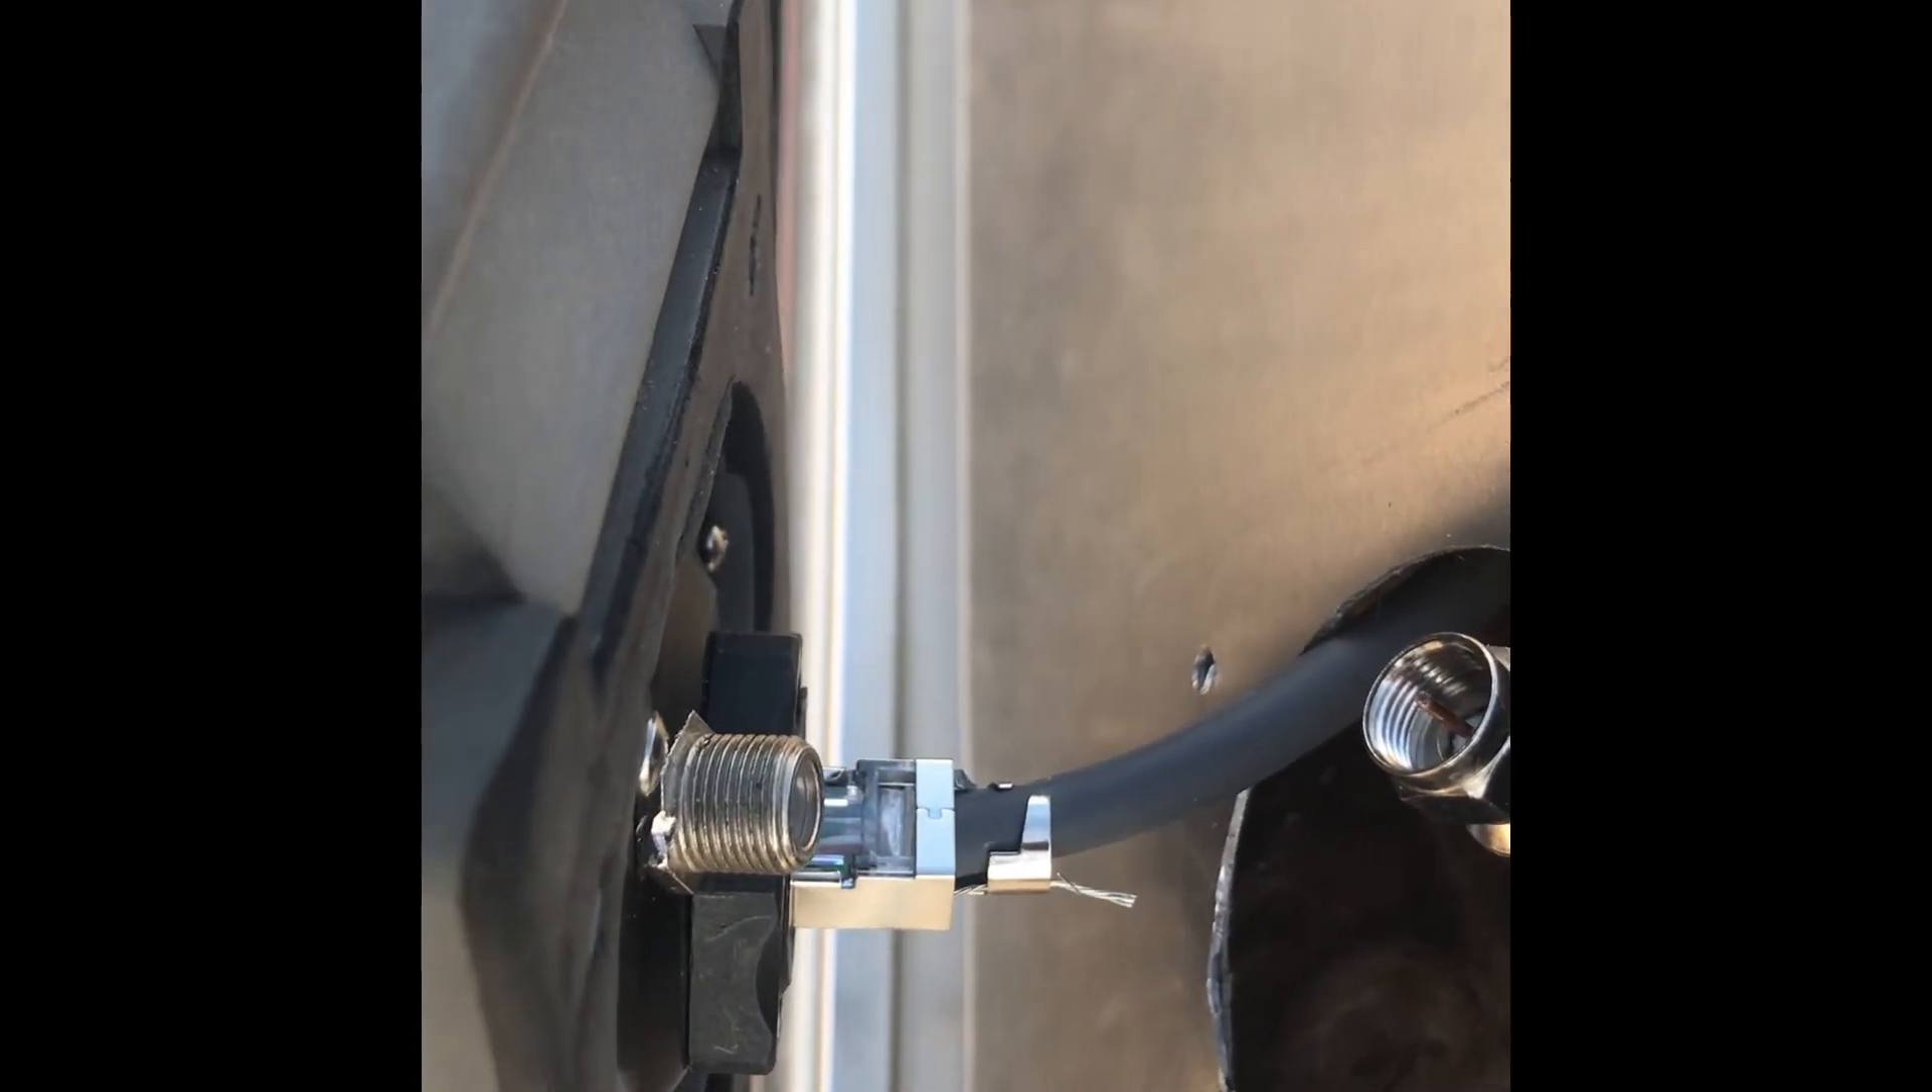So I was able to get the RJ45 connector on both ends of the Starlink cable. And I plugged it into this coupler that I purchased through Amazon.